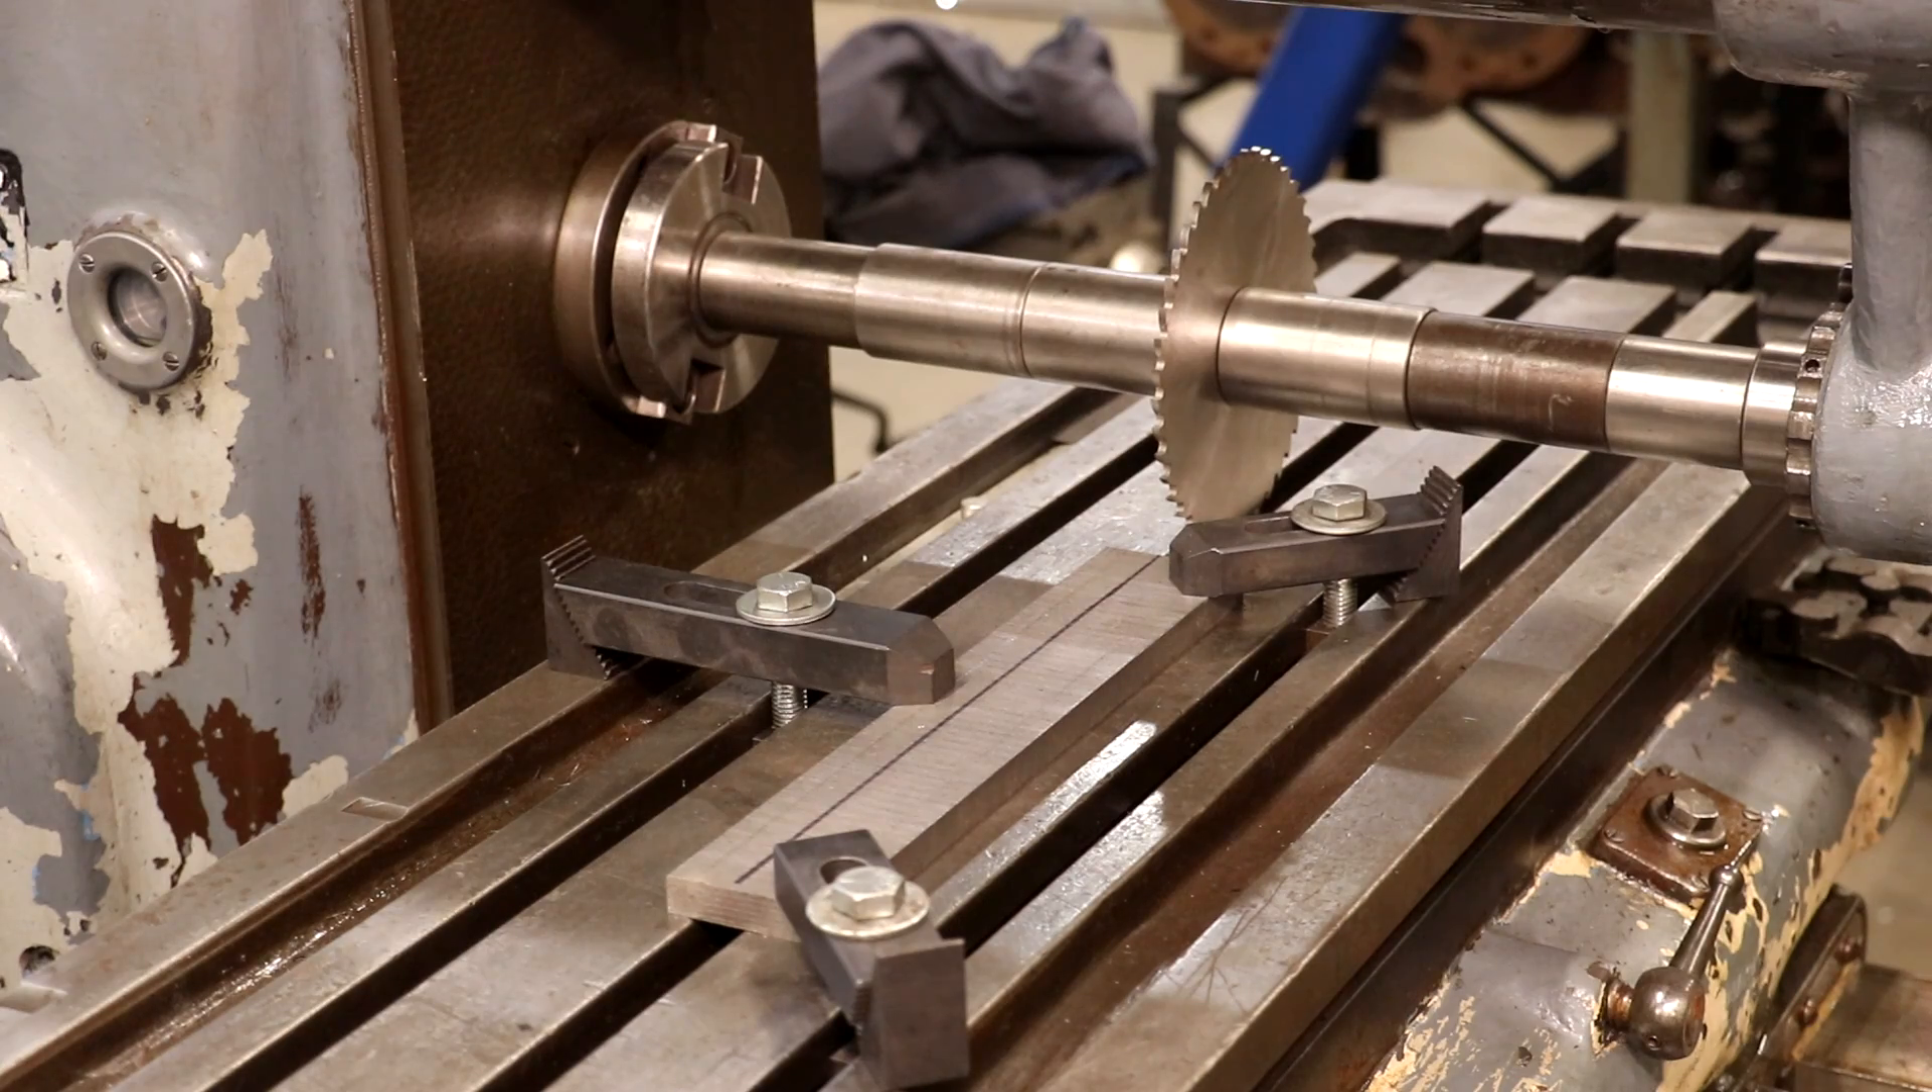Now, as far as my work goes, I've got it clamped down to the table.